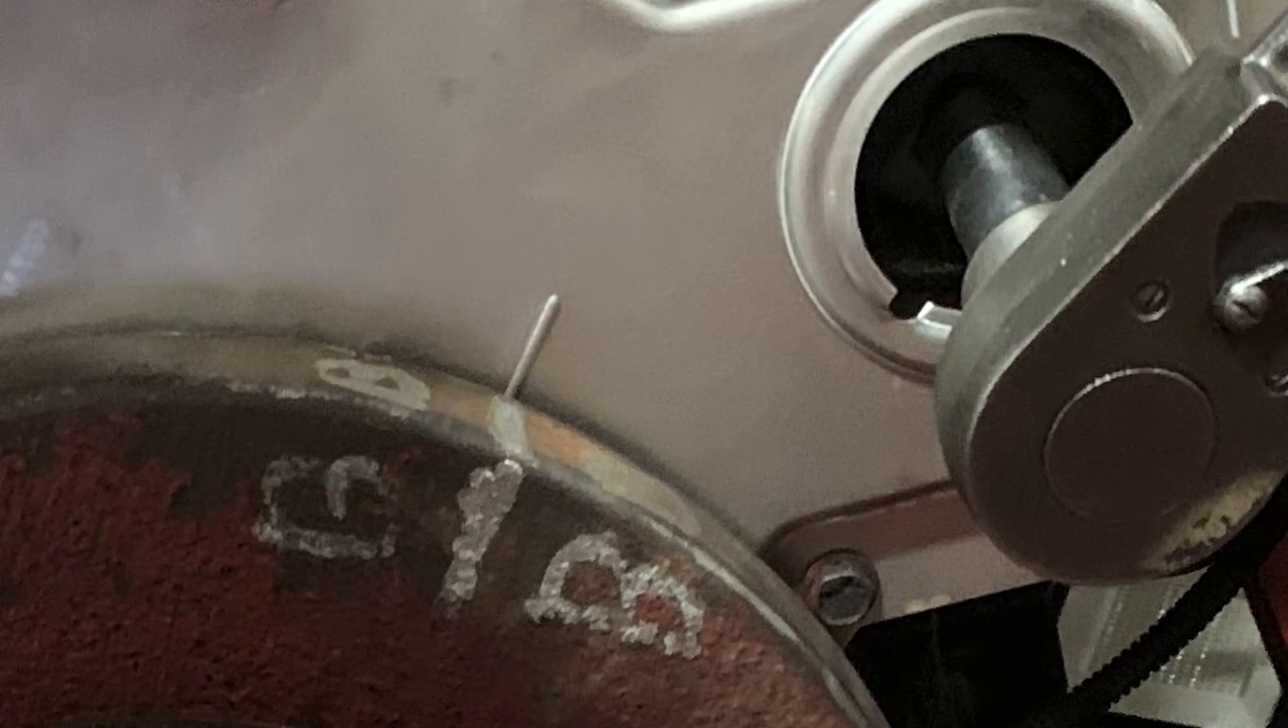And here's our damper lined up with the mark on the cover.